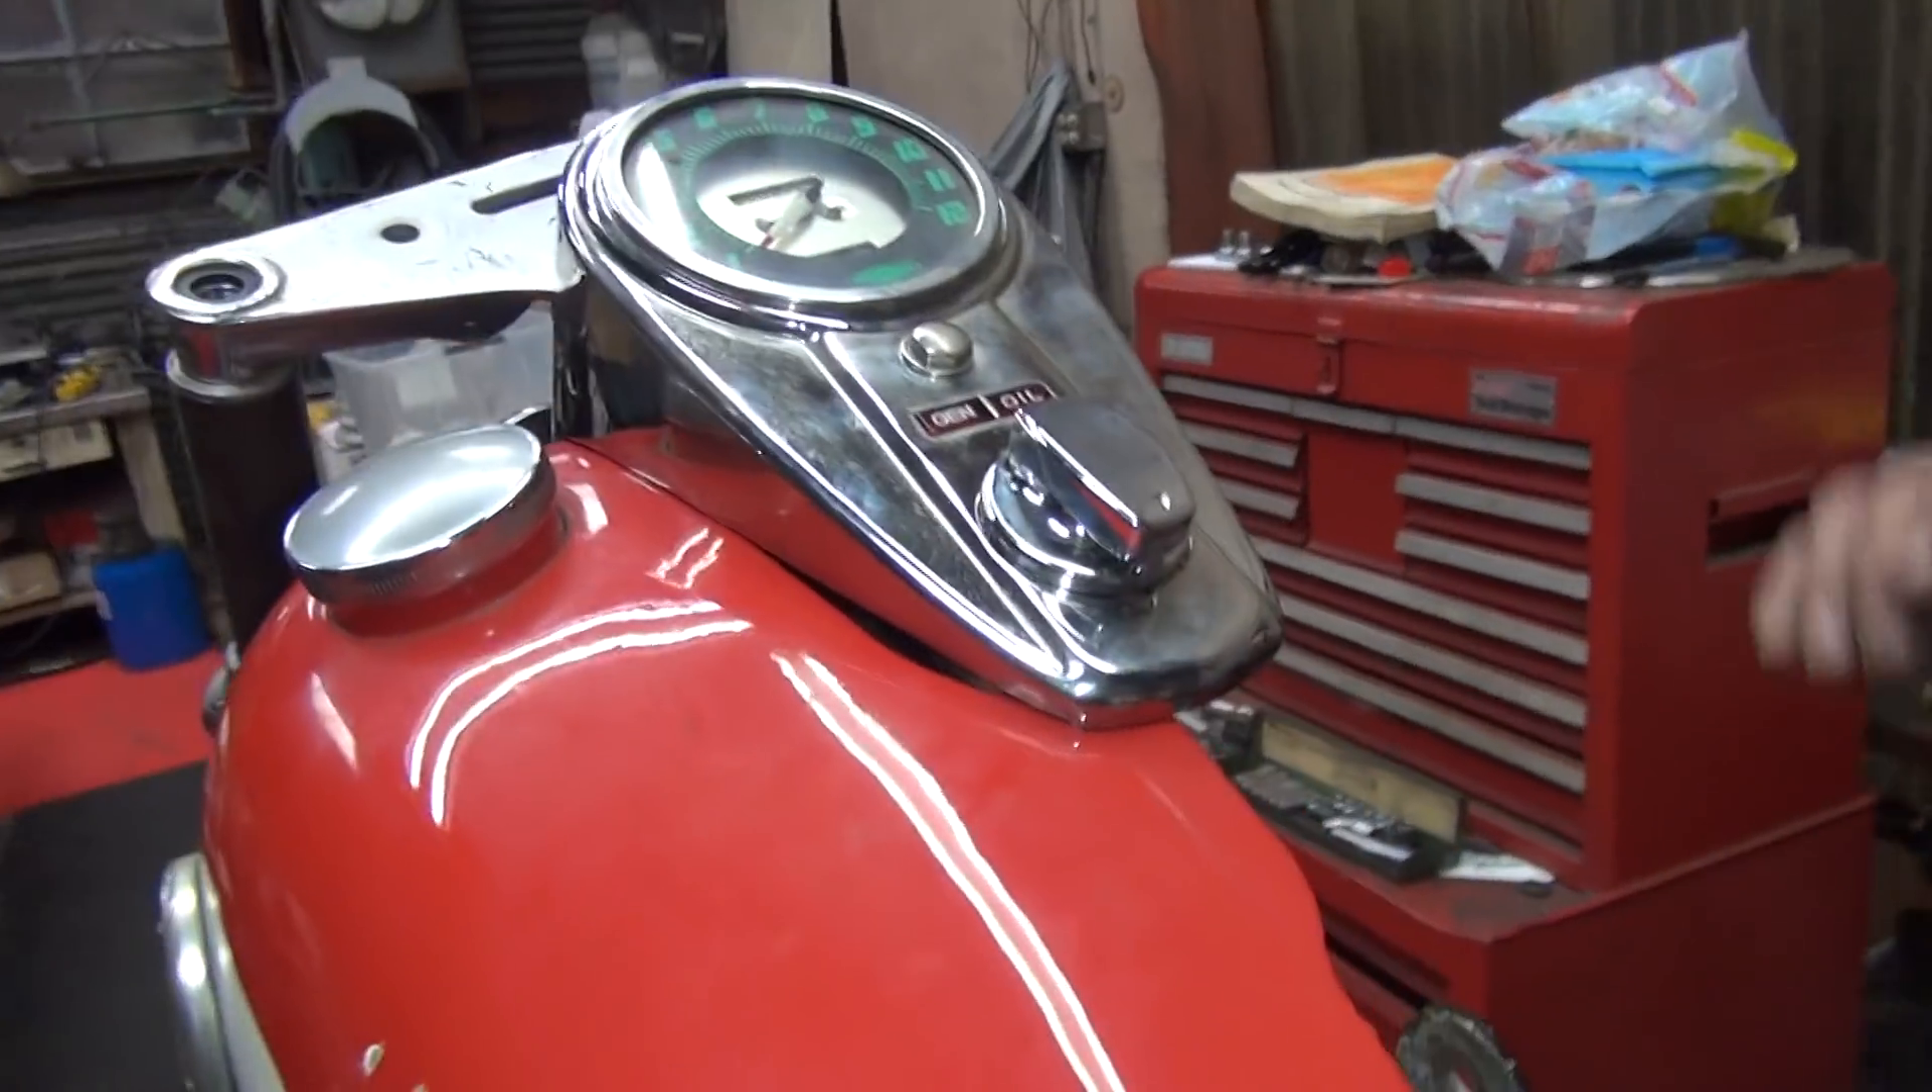I like how the tank actually fits the damn dash pretty nice.